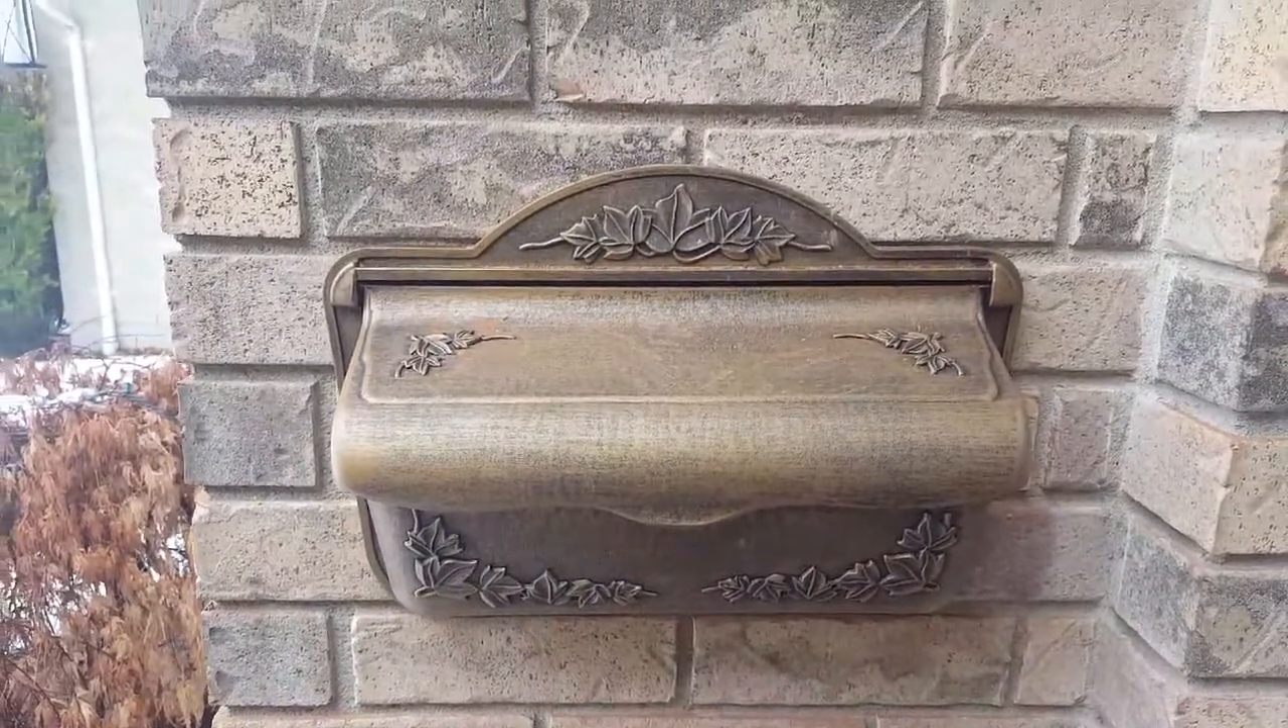Now and now we have a hung up mailbox.